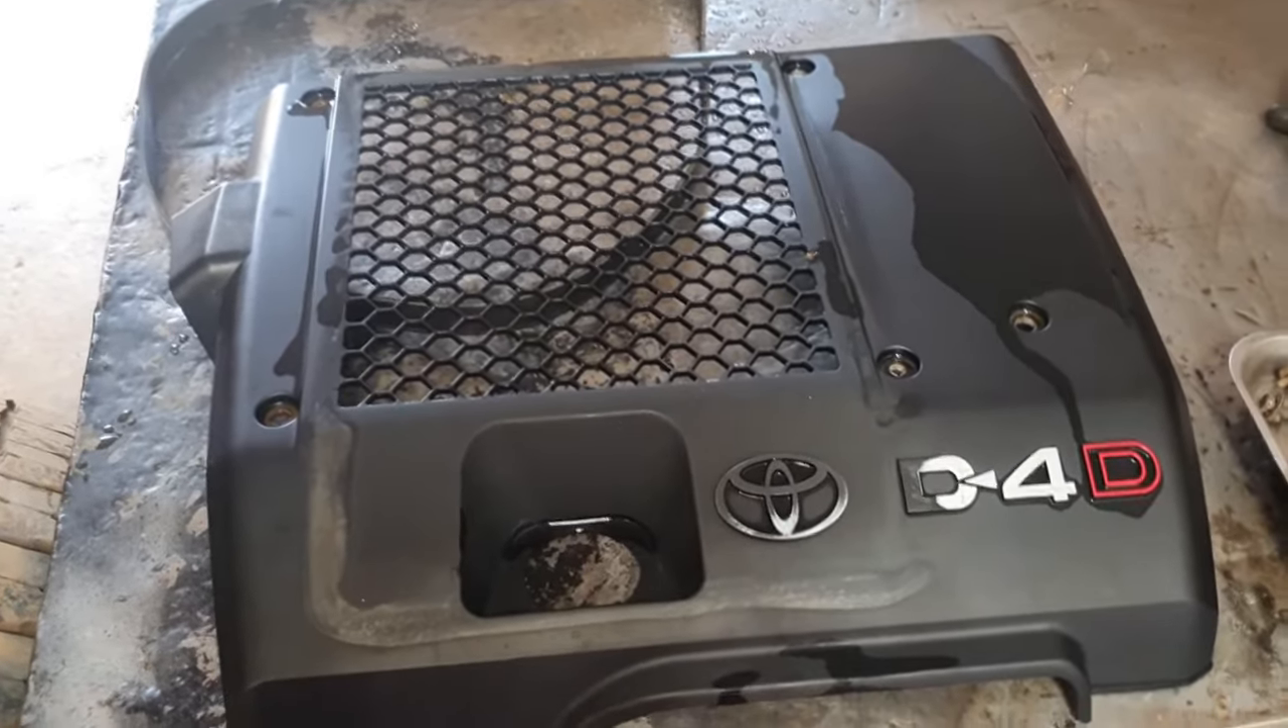Tampa lavada. Esperando o momento de ser instalada novamente na camionete.